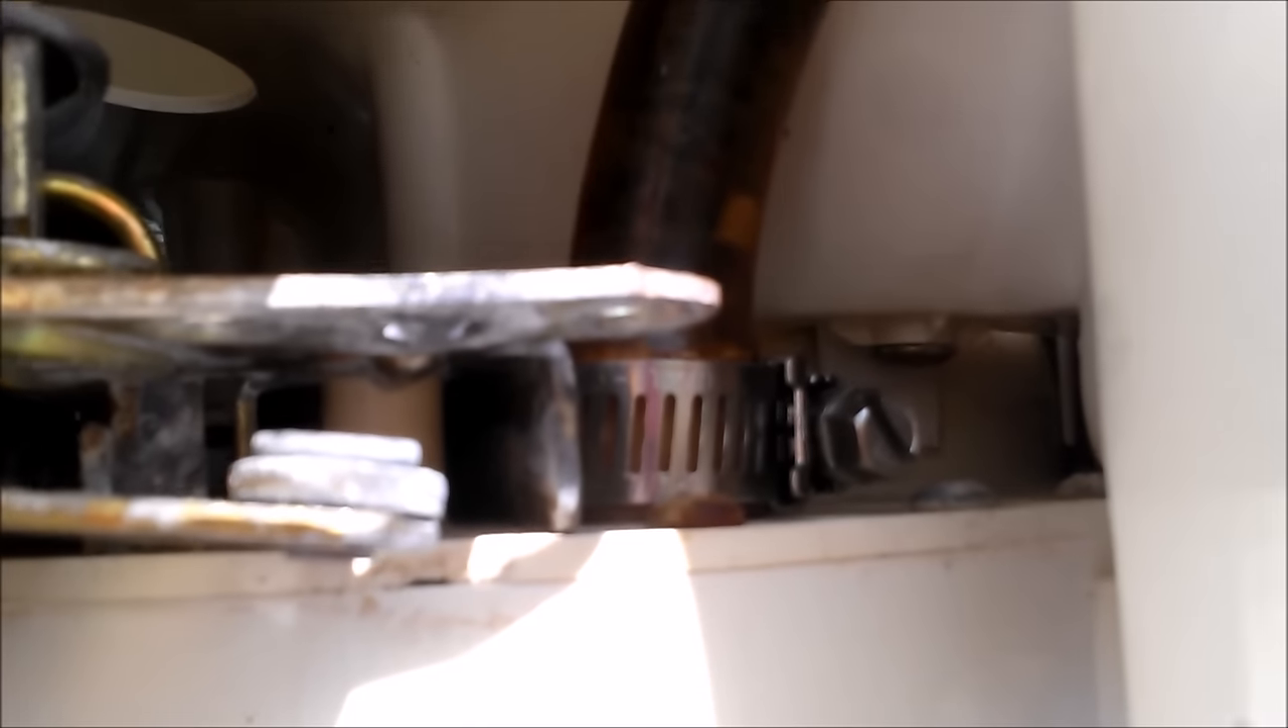That was the only hose that had no clamp well now there's a clamp on it and it didn't go too tight because it's plastic and you don't want to crack plastic.